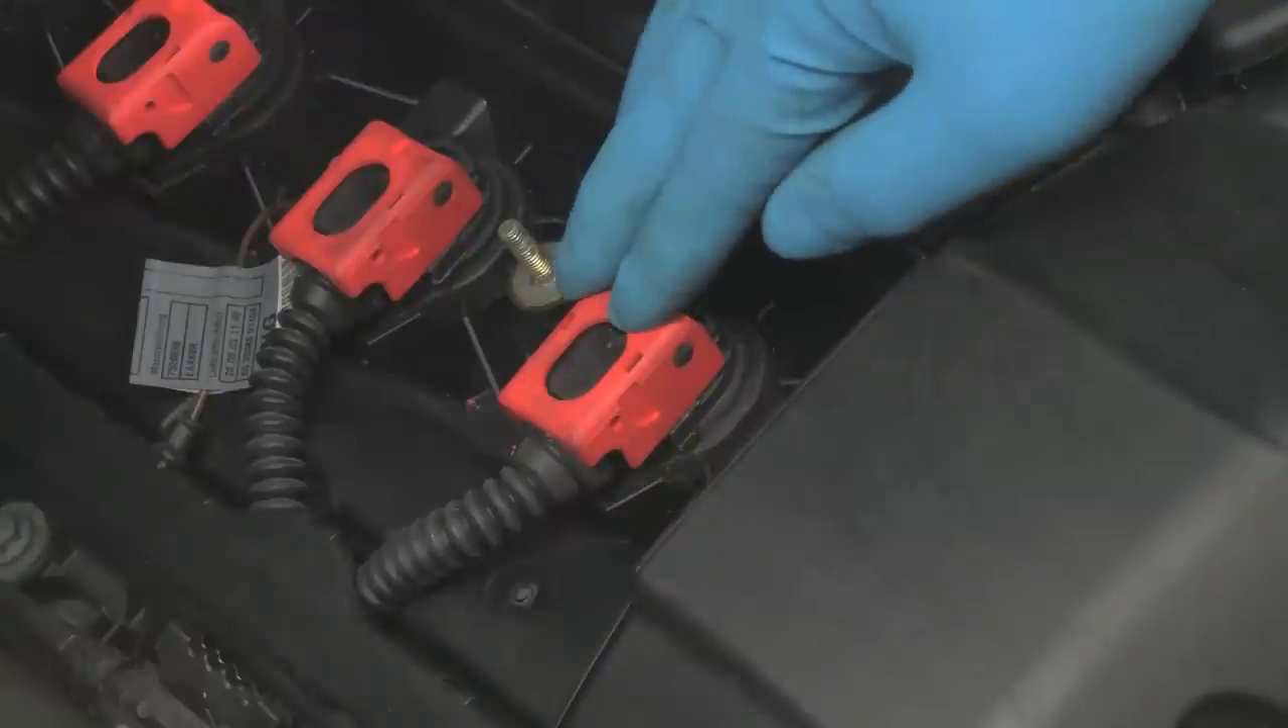These are the Bavarian Autosport high performance coils that are already installed in this engine.